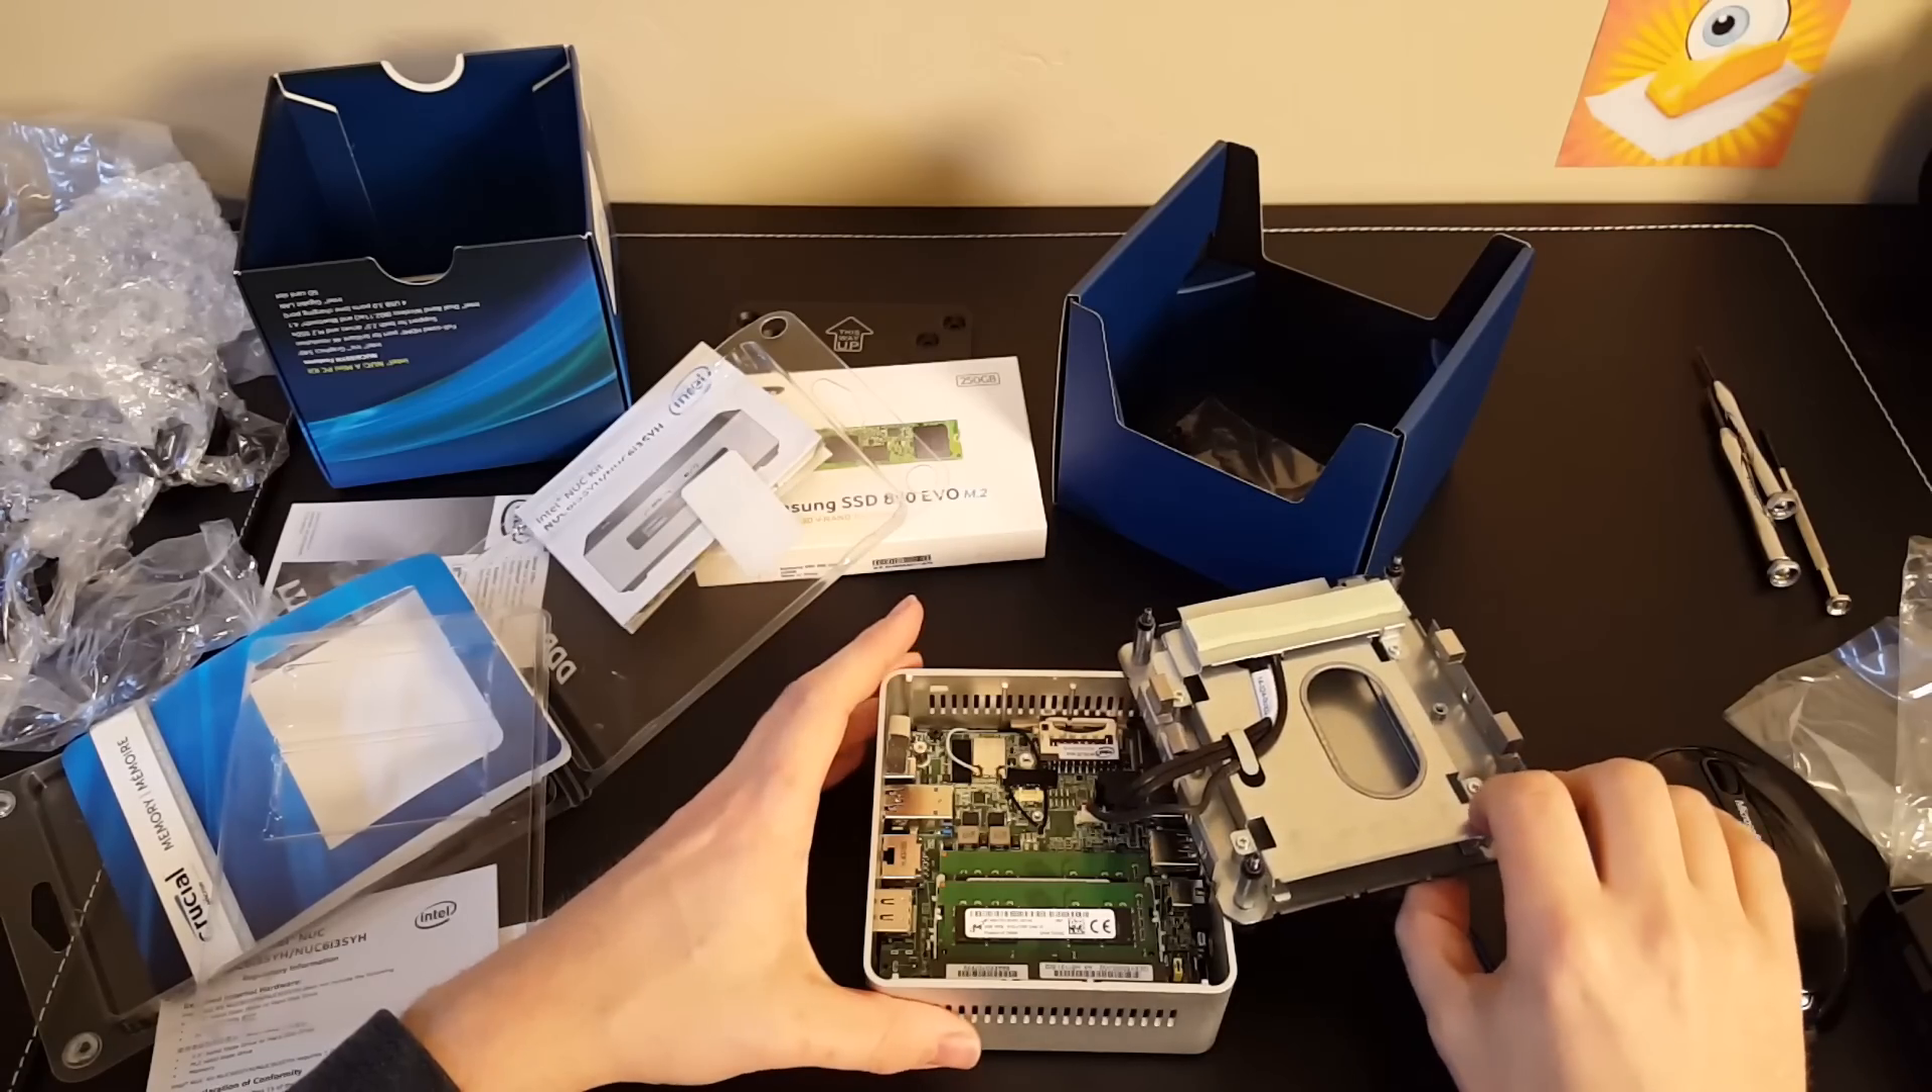And we've got our RAM installed.